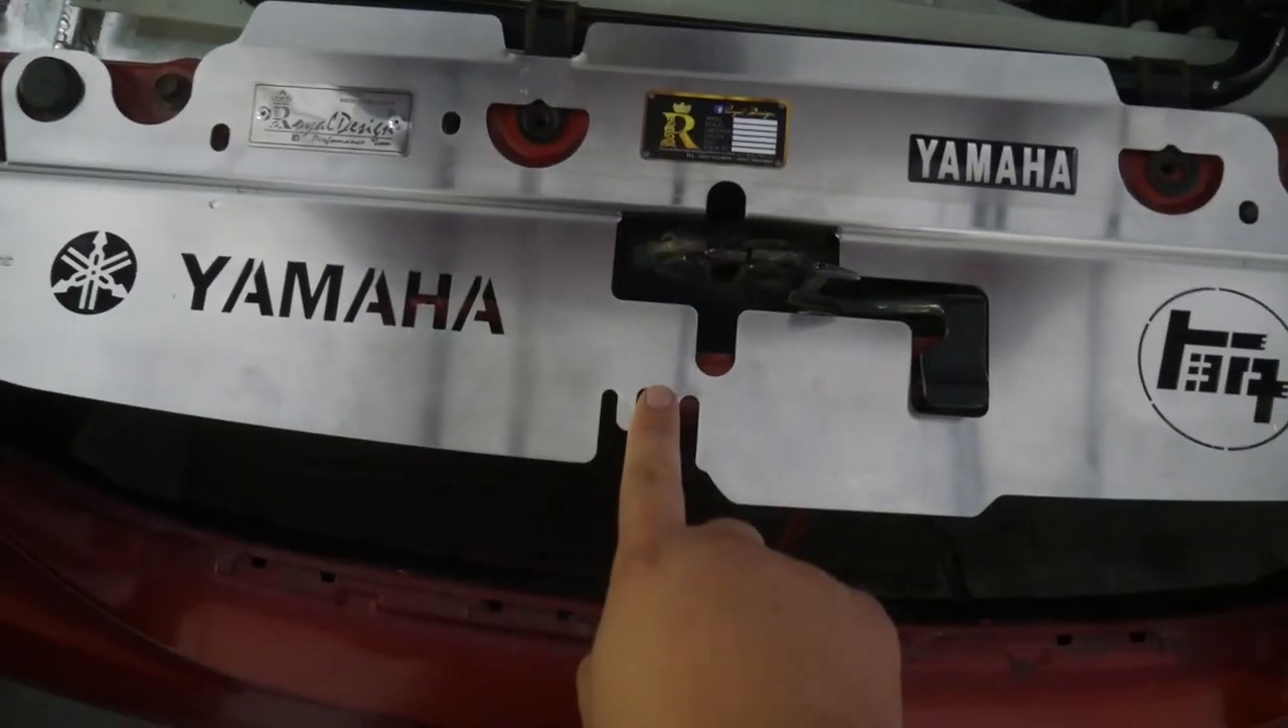This cutout here for the latch on top here is totally fine and in the right spot and everything.